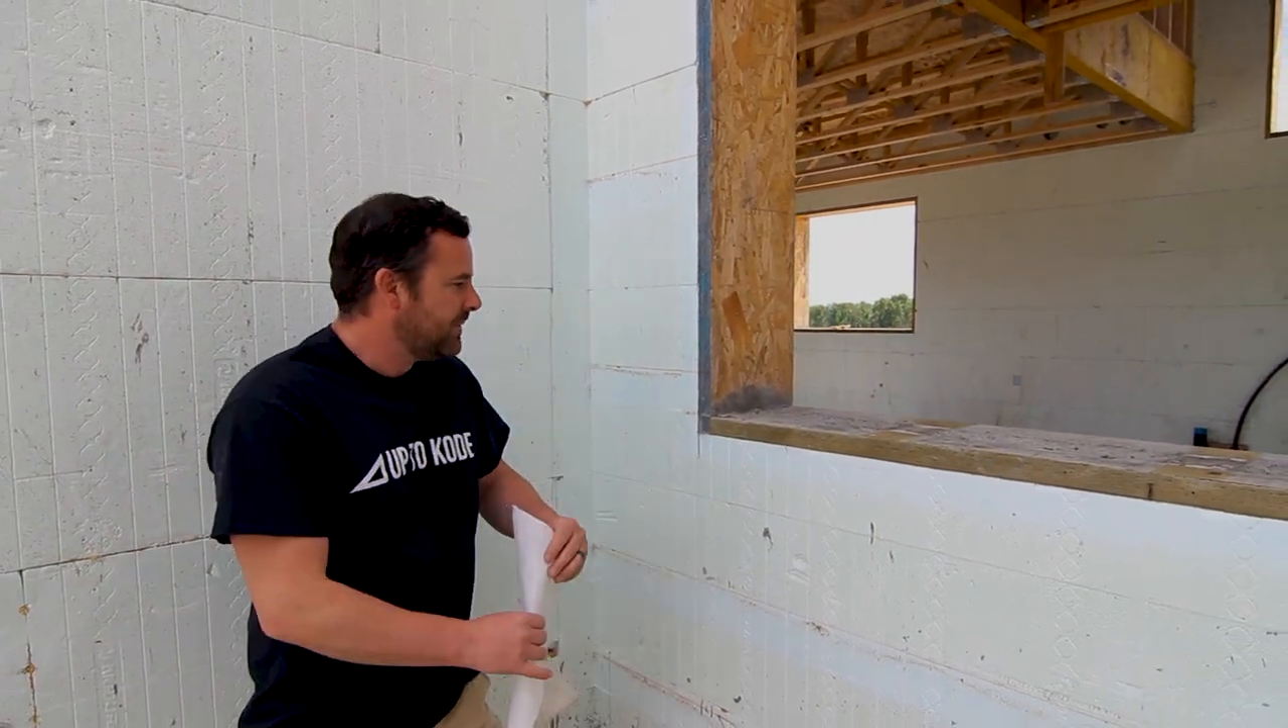We haven't installed the windows yet.